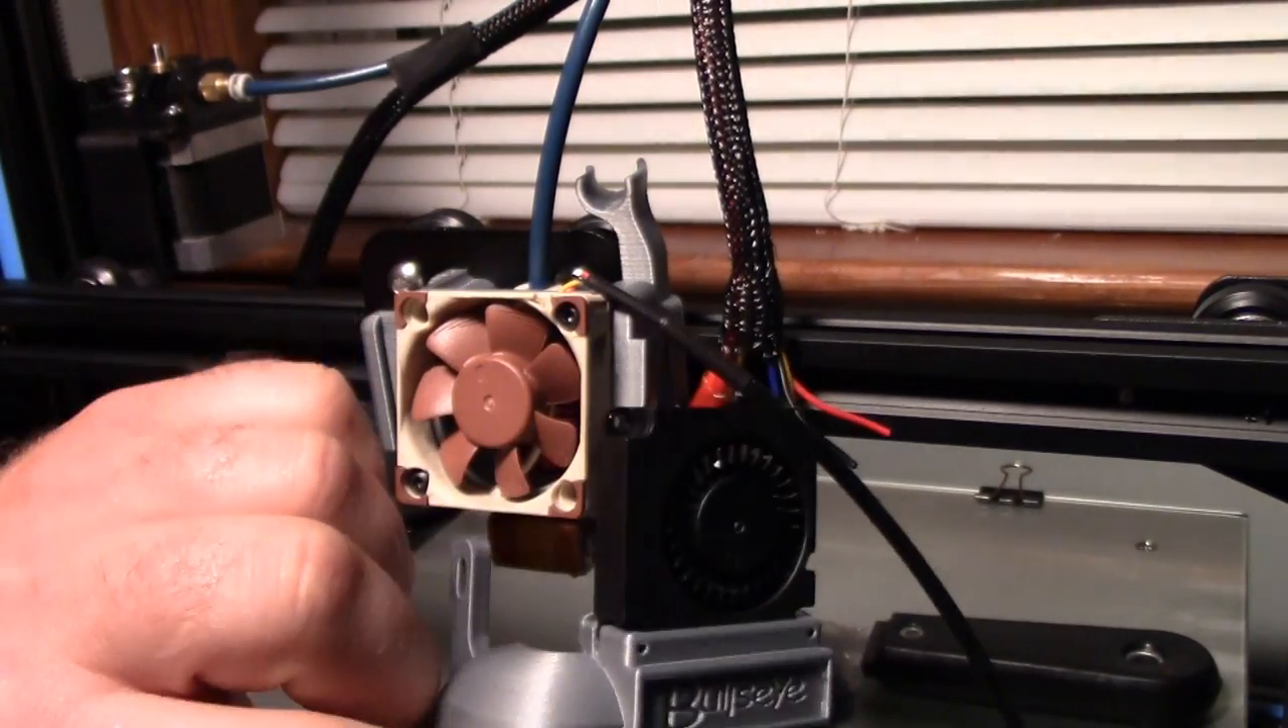Okay. So I have that blower mounted.